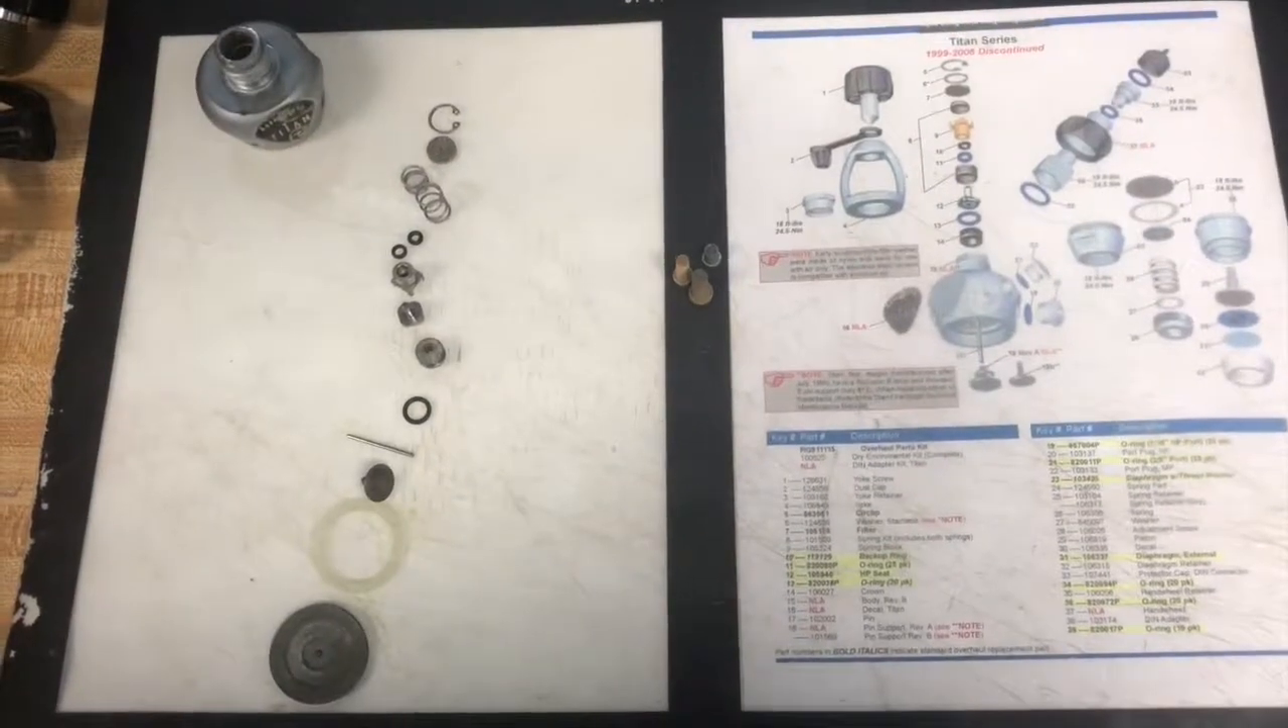Okay guys you can see that we've gotten the first stage all the way apart now.